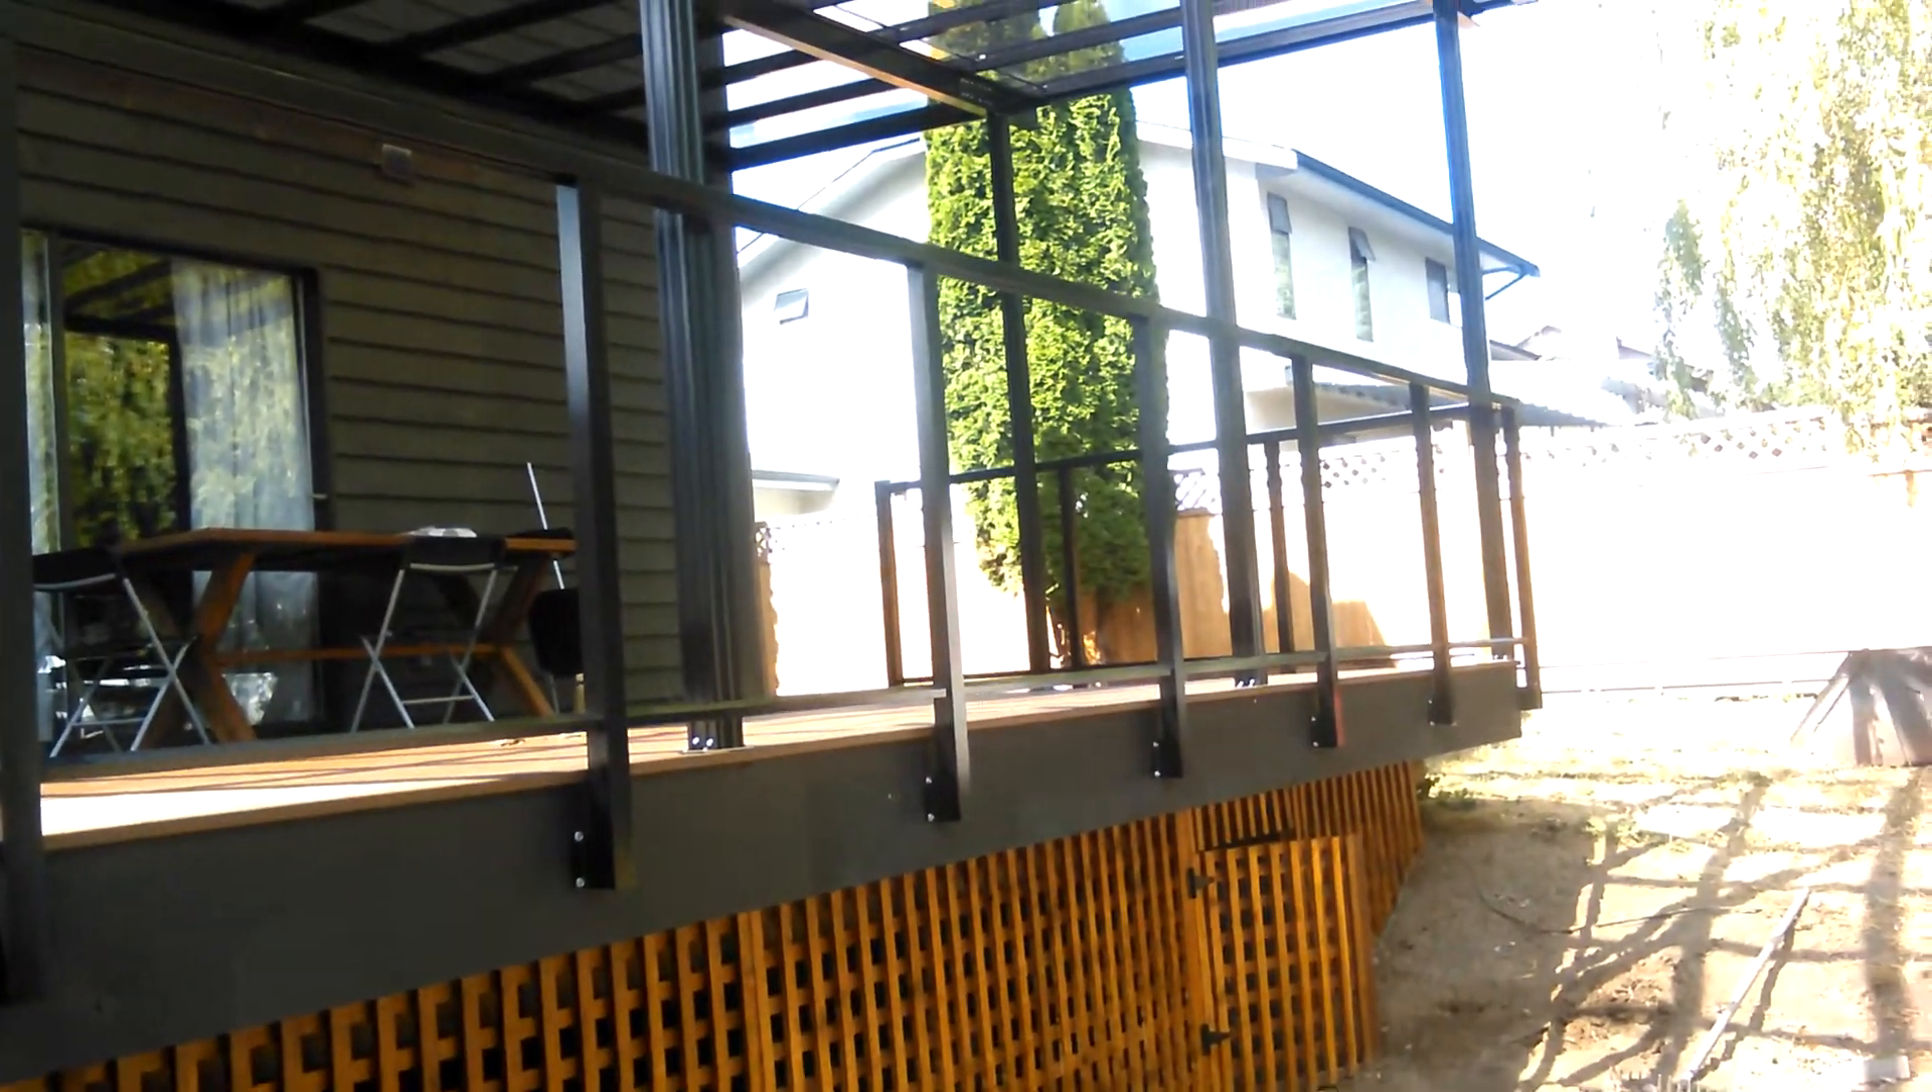They just need to put the glass on the railing.